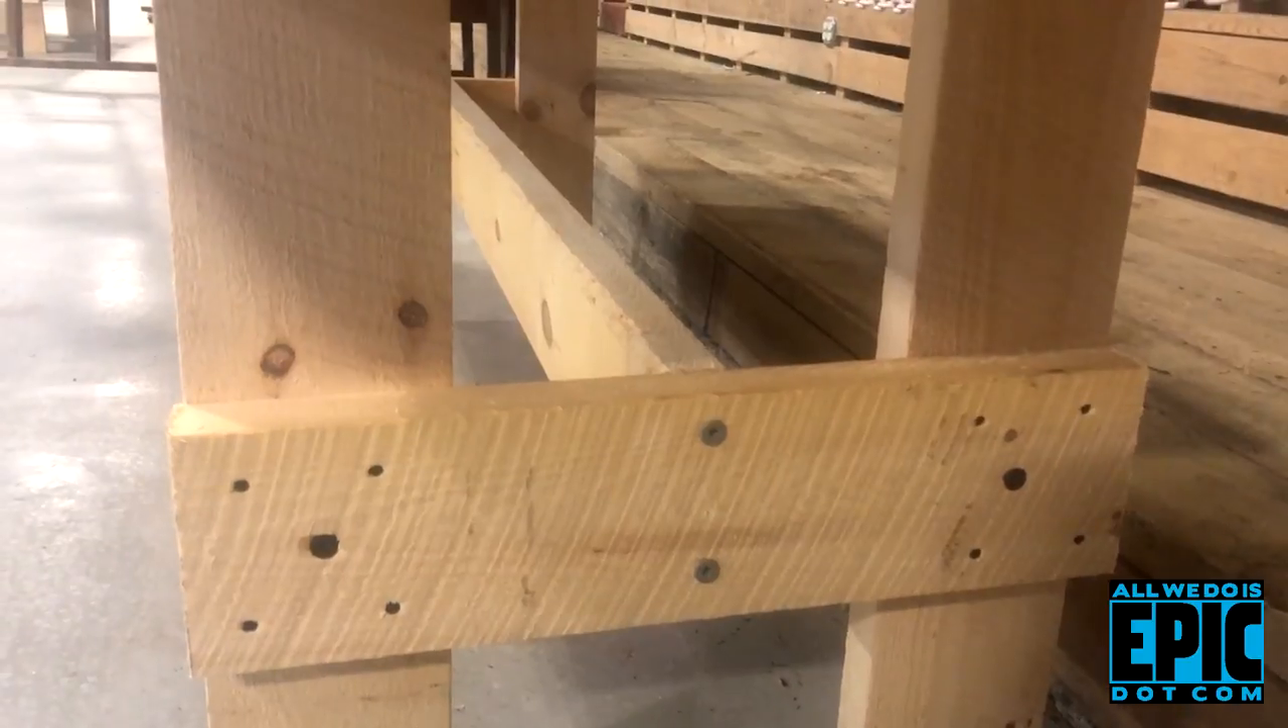Basically that cross piece is just going to be screwed in and you also notice i put the leg support cross piece on the outside.